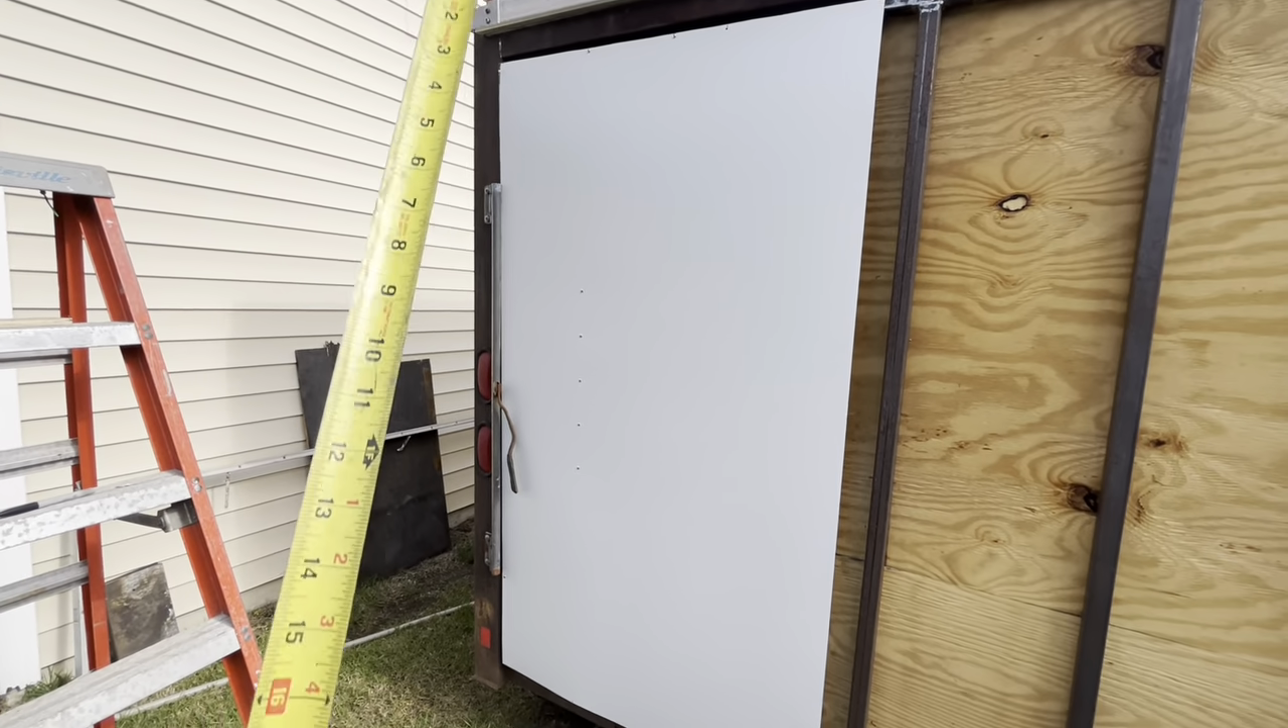So we got our first sheet up.